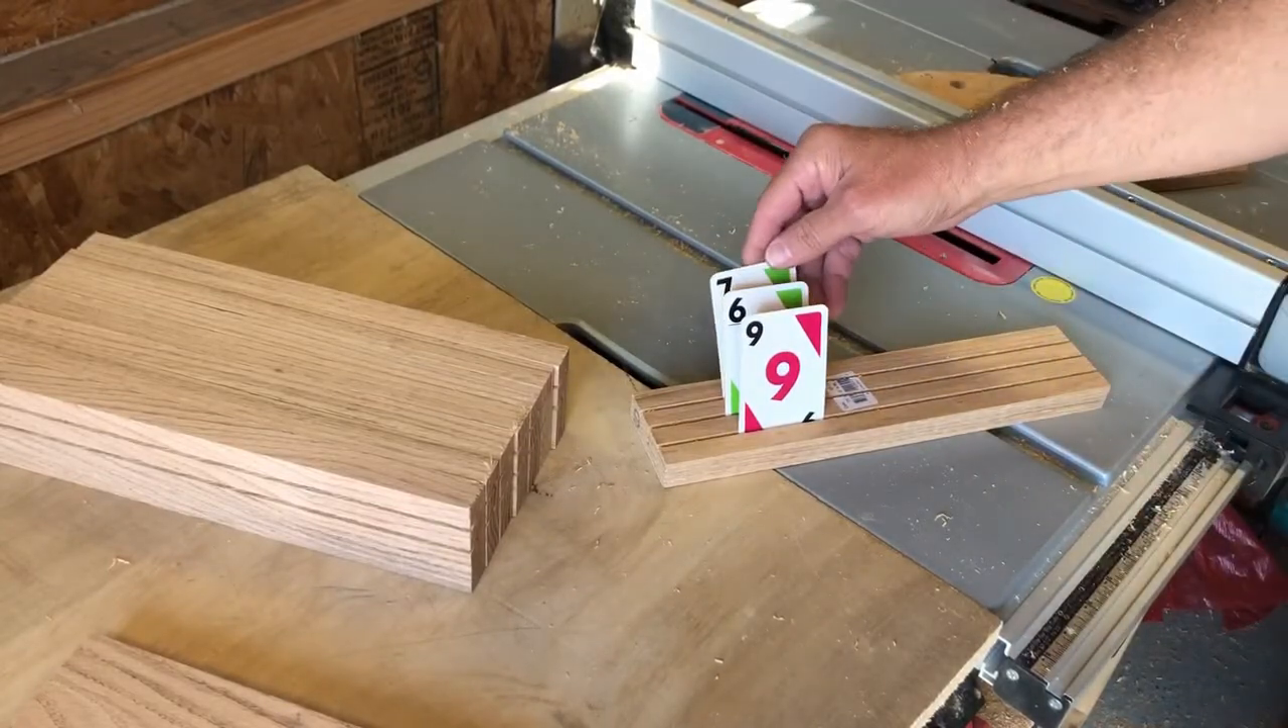I think I got the last channel, the shallowest, and once I put the cards in to test them, I think they fit exactly like I had hoped.